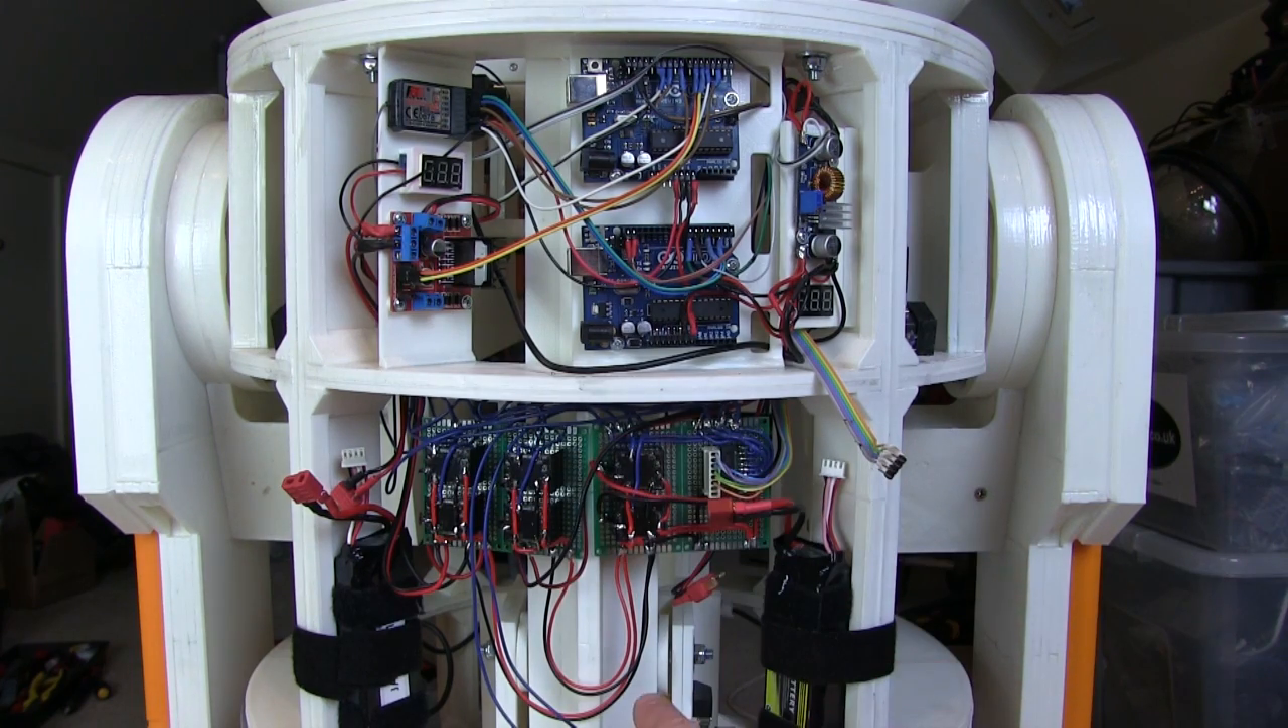So I've obviously fitted these boards in here with all of the wires that go off to the switches.